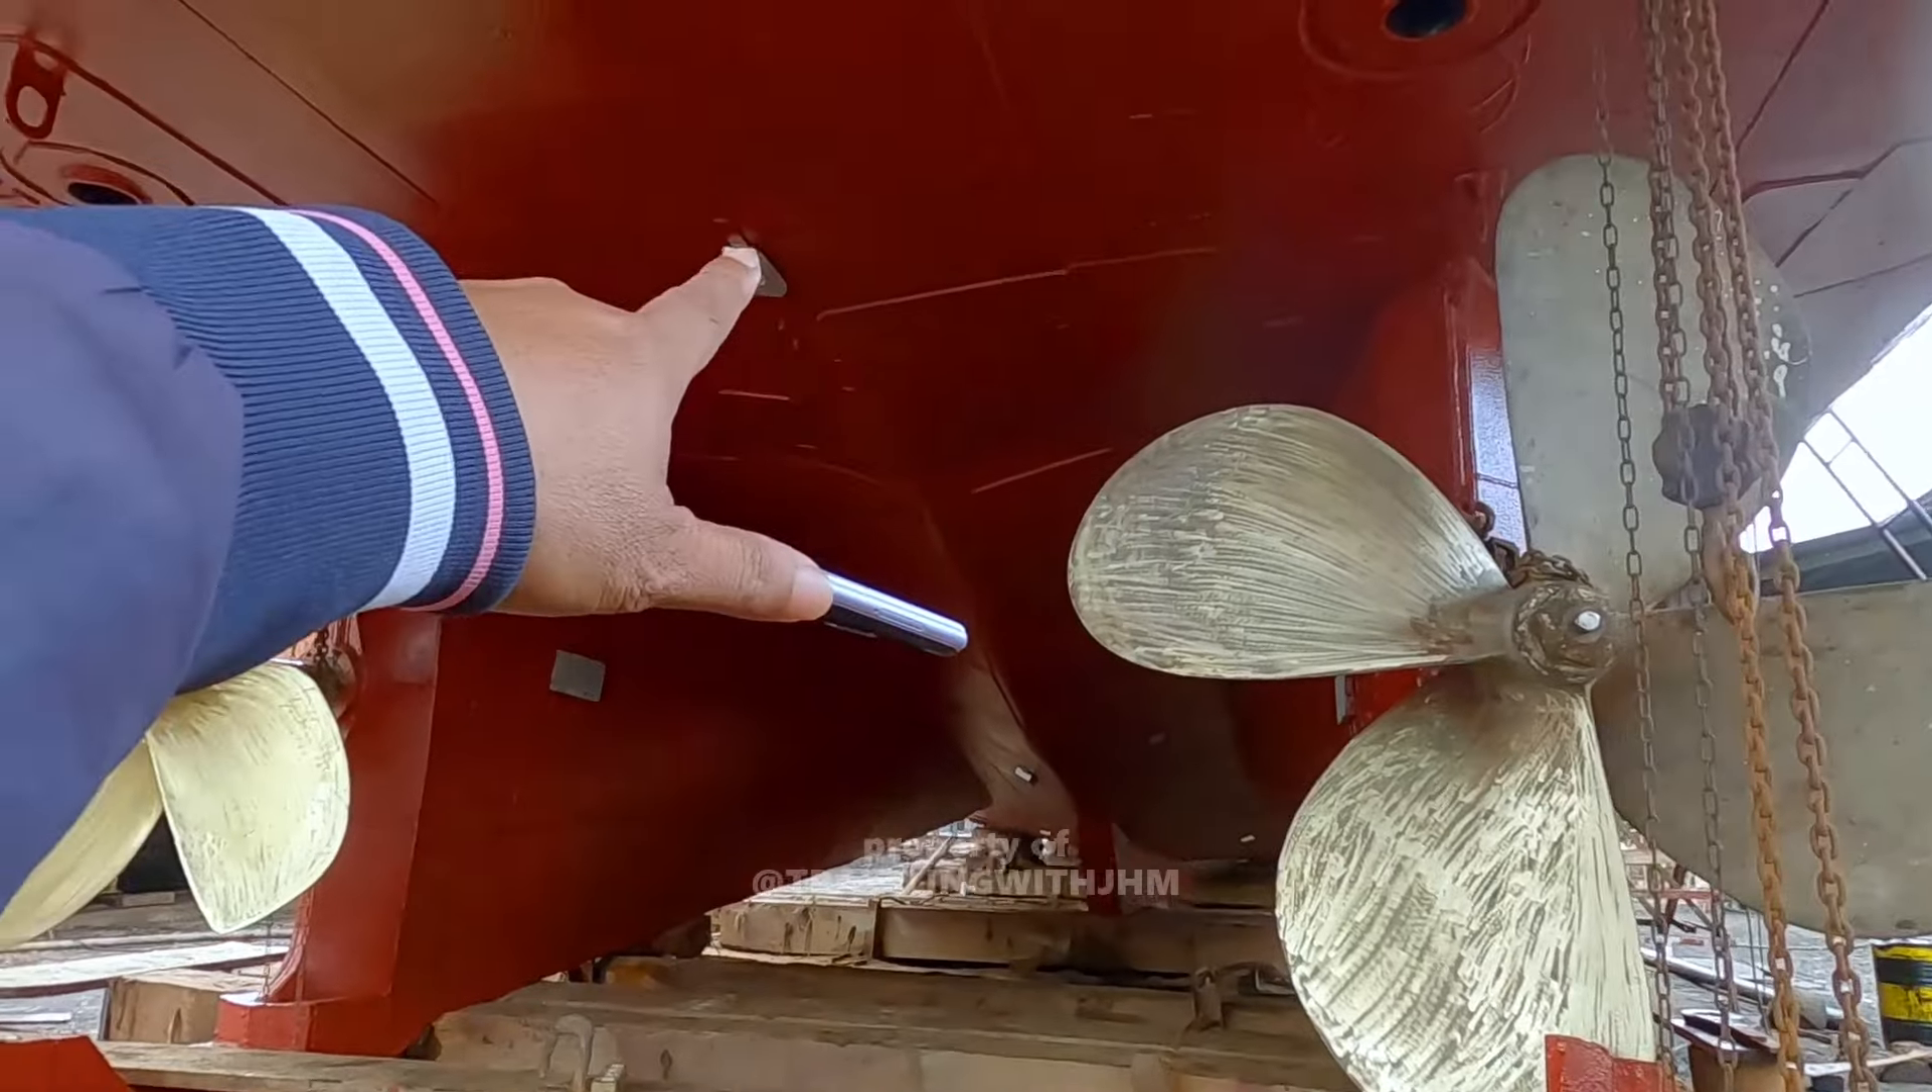Ini sebelah kanan propelernya juga sudah terpasang sebelah kanan.